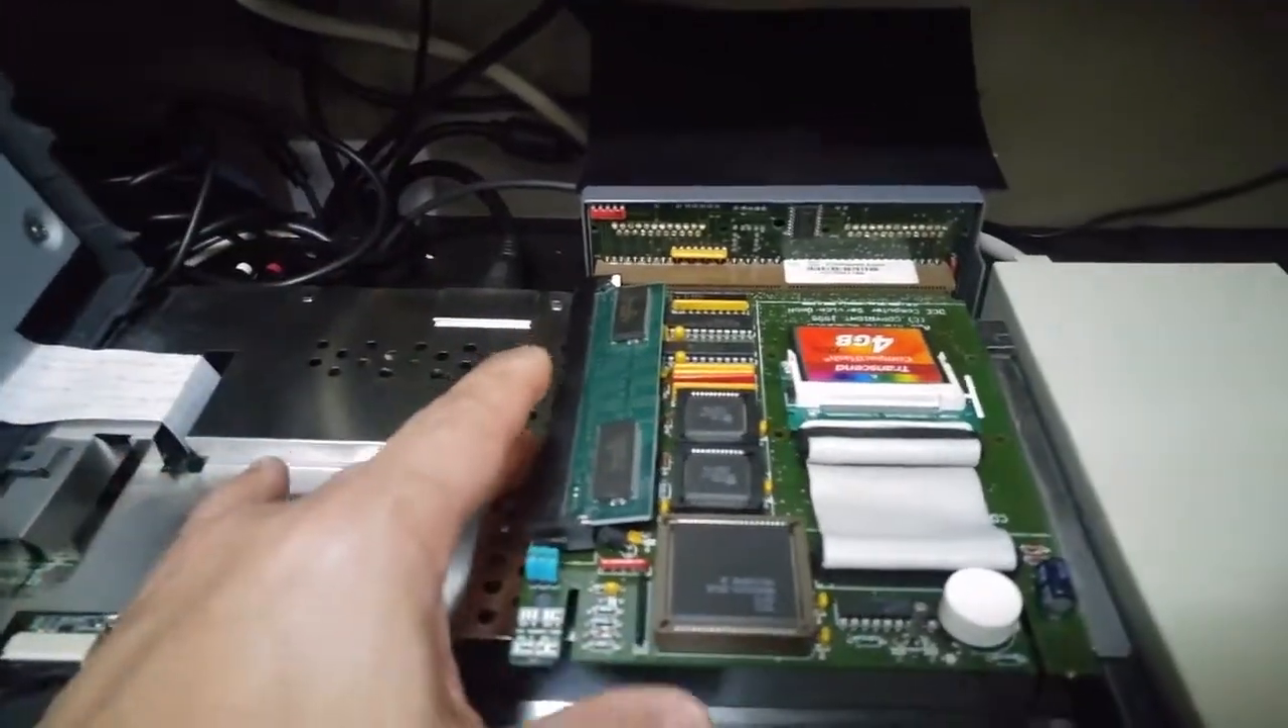Have the new compact flash installed, replacing the hard drive that was in there.